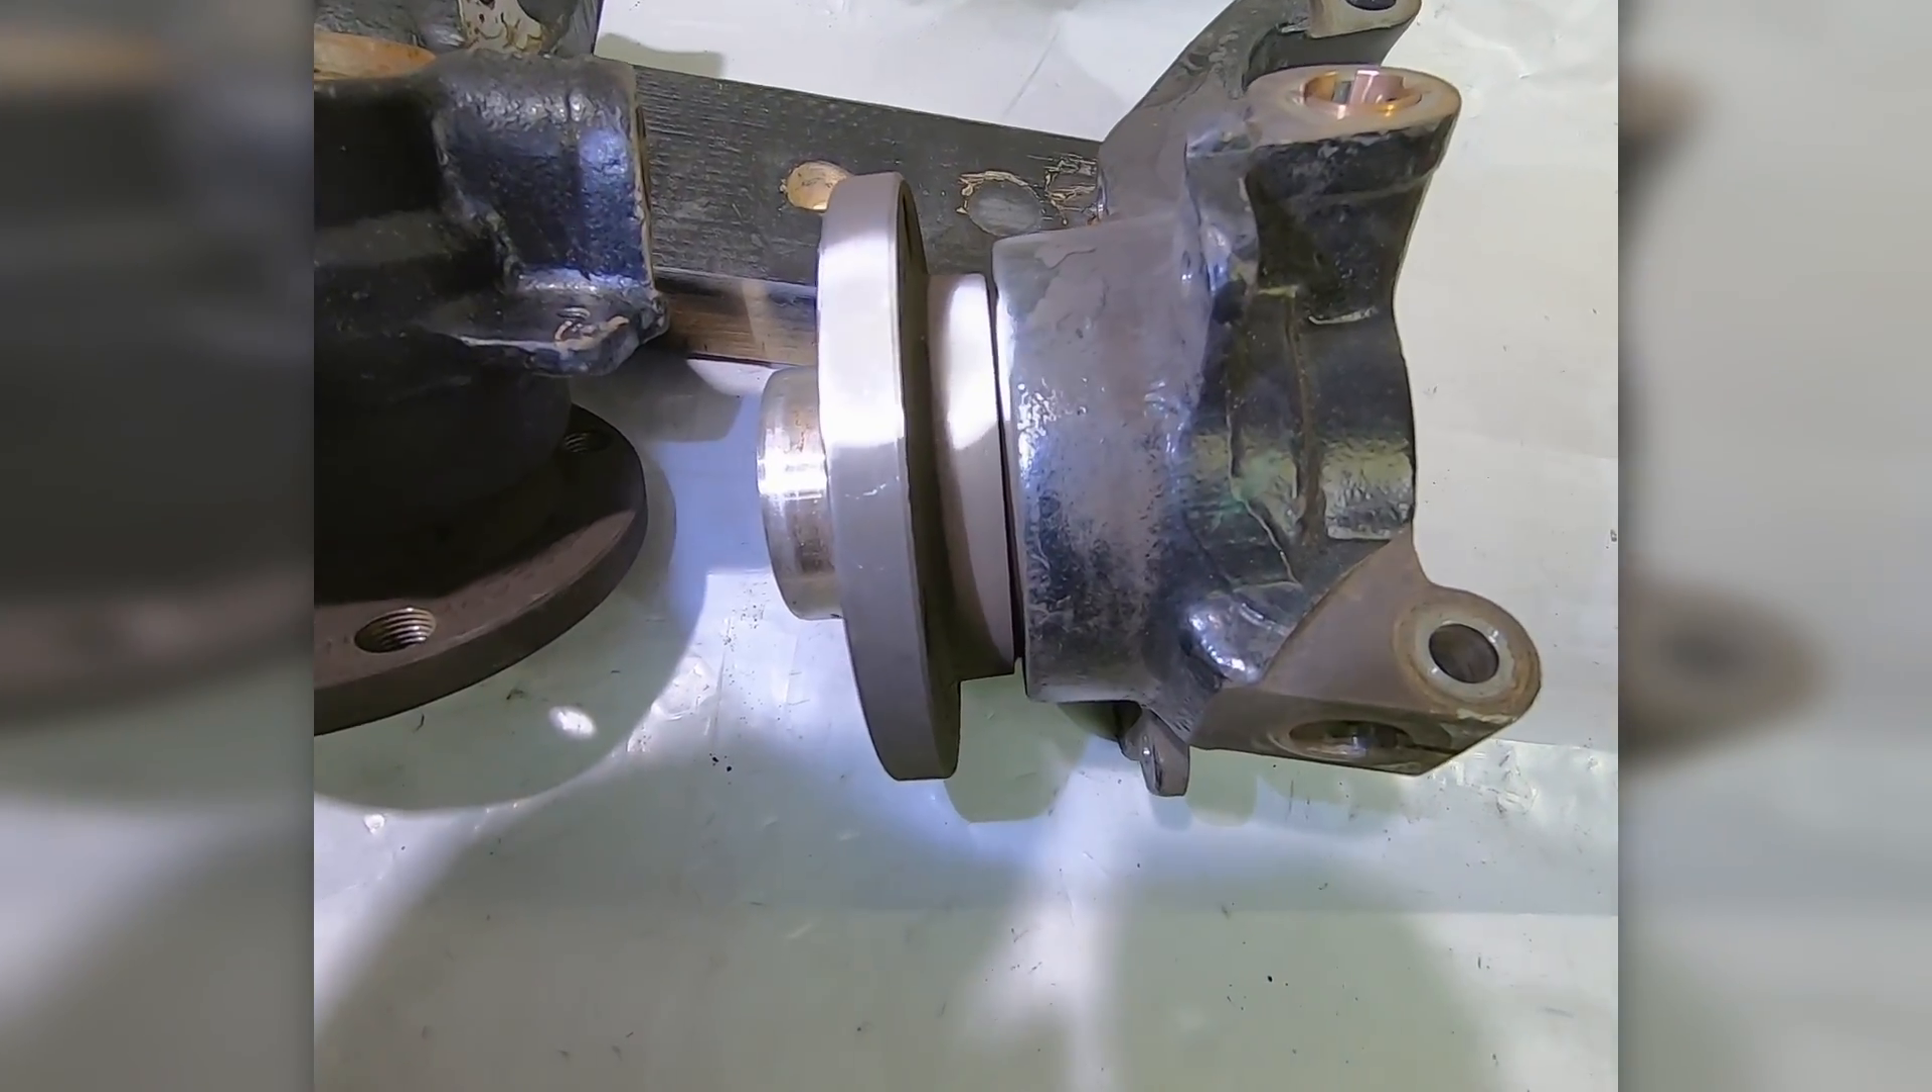I don't know if you can see the gap here, but you see the gap where the hub is?